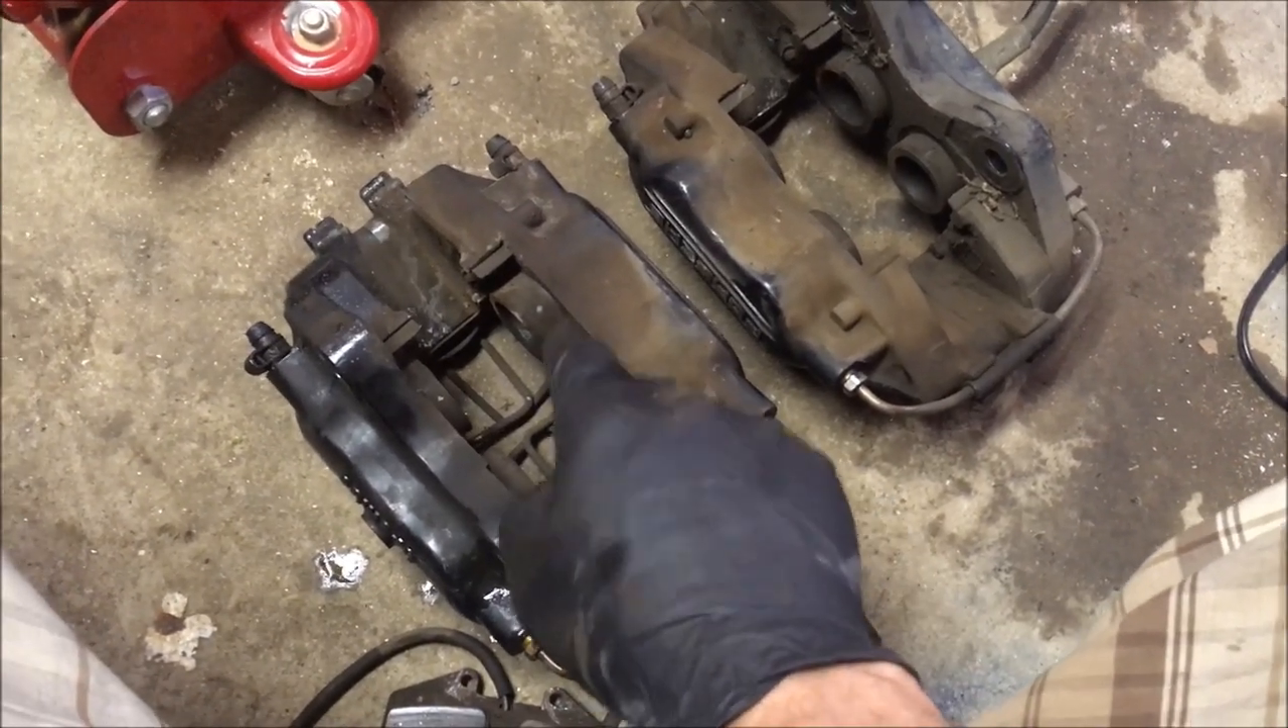Alright, I have the front calipers off now and while I'm waiting for the rebuild kit to come in tonight, I'll go ahead and remove all these pistons and get these calipers cleaned up.